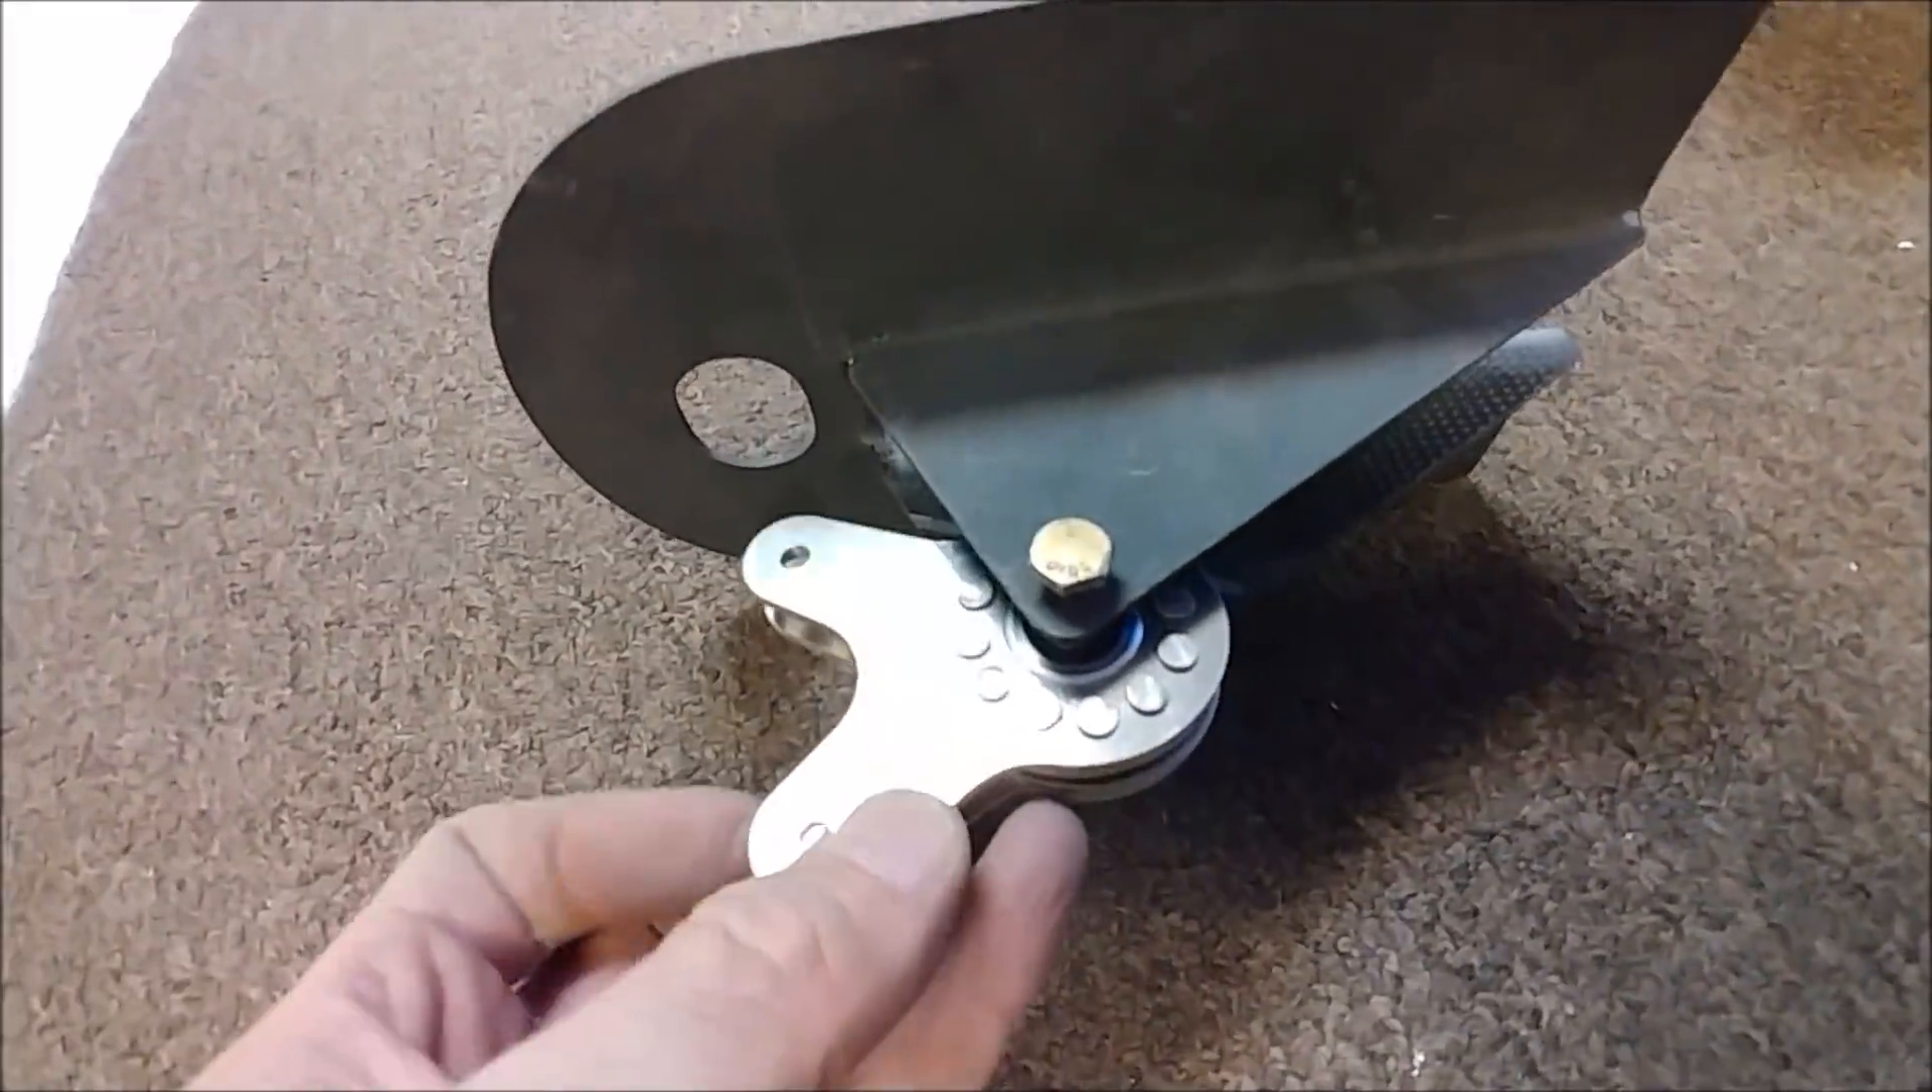And here's one of those bell cranks in its bracket and this is basically how it'll work.